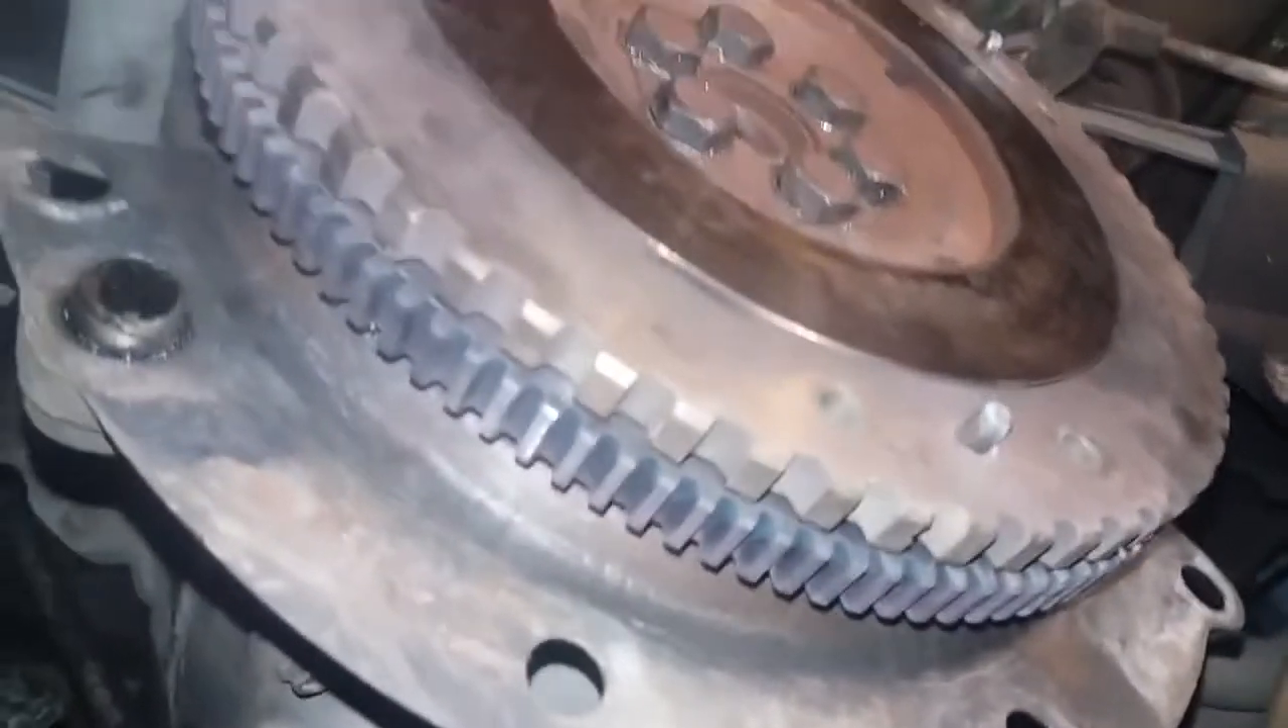Уже установили маховик на место венец новенький все хорошо.